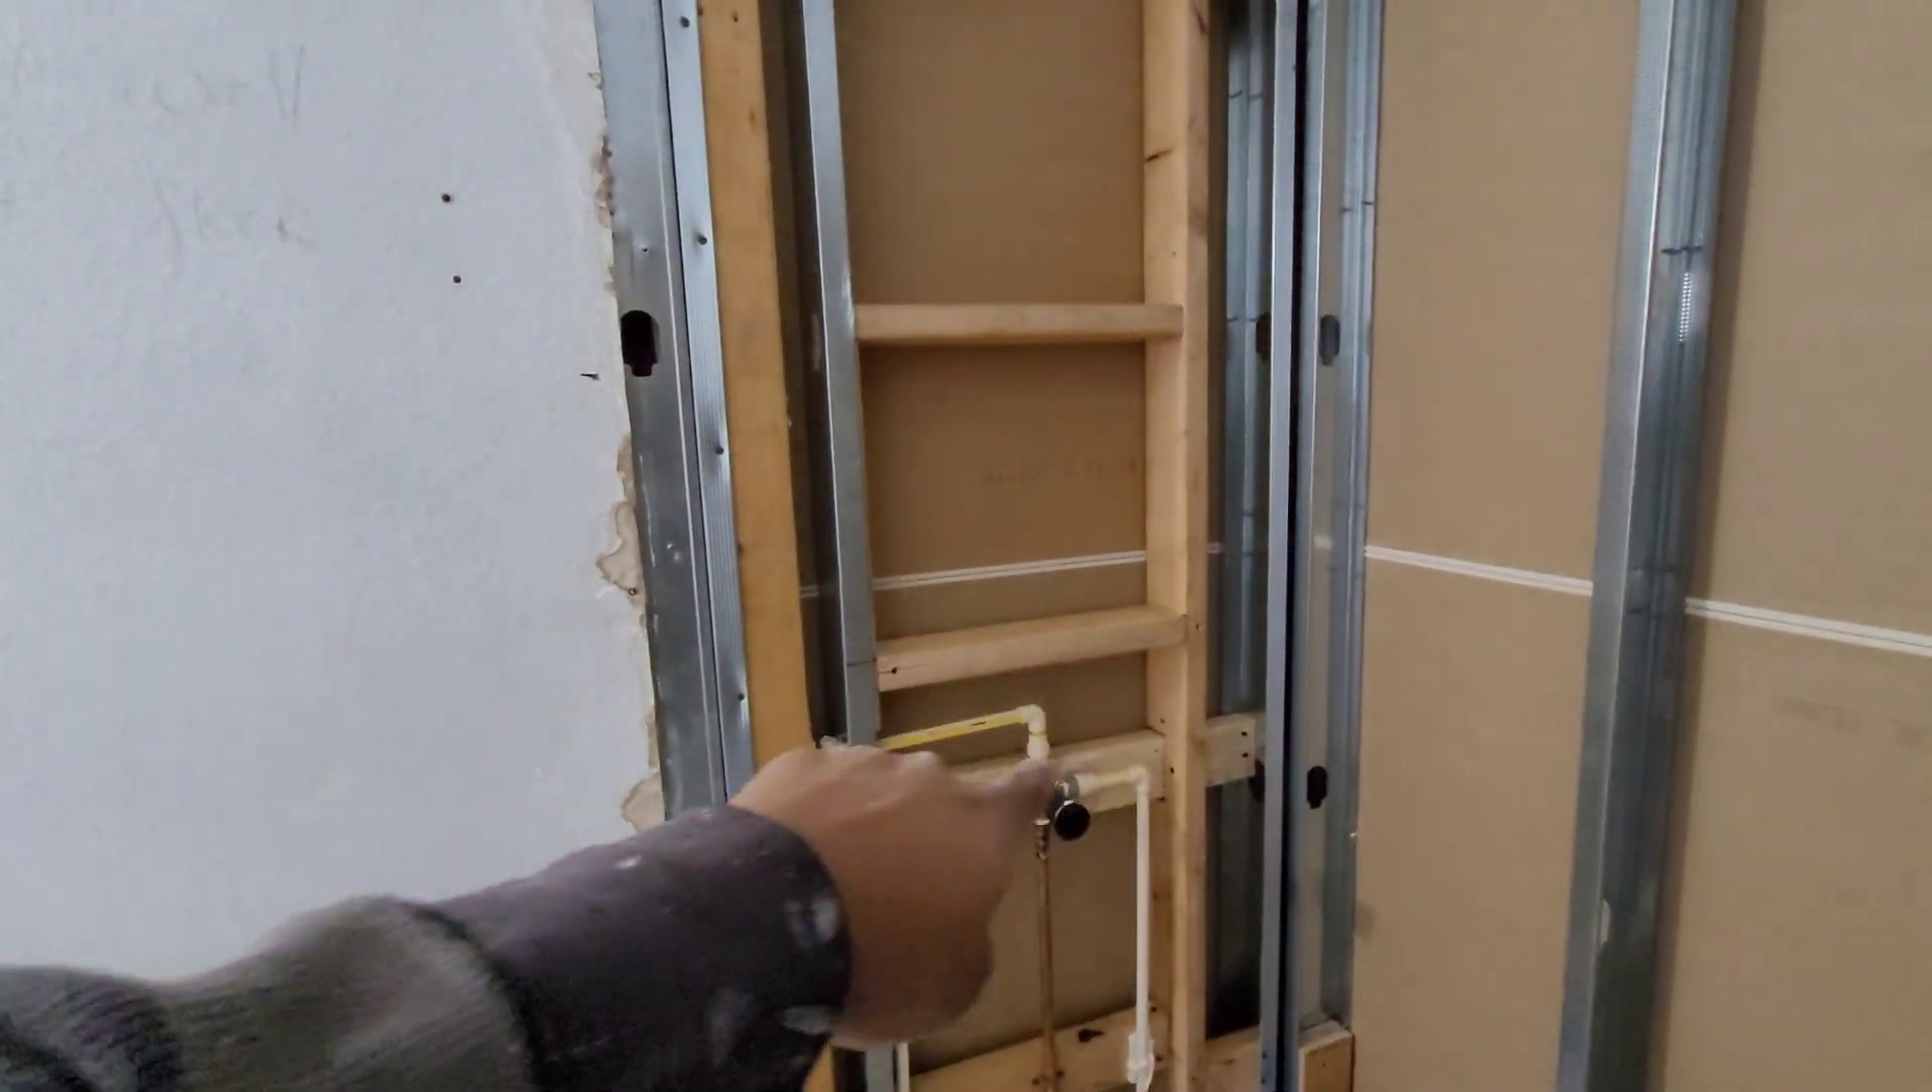I finish framing the niche so that area right there gonna be the shower niche.